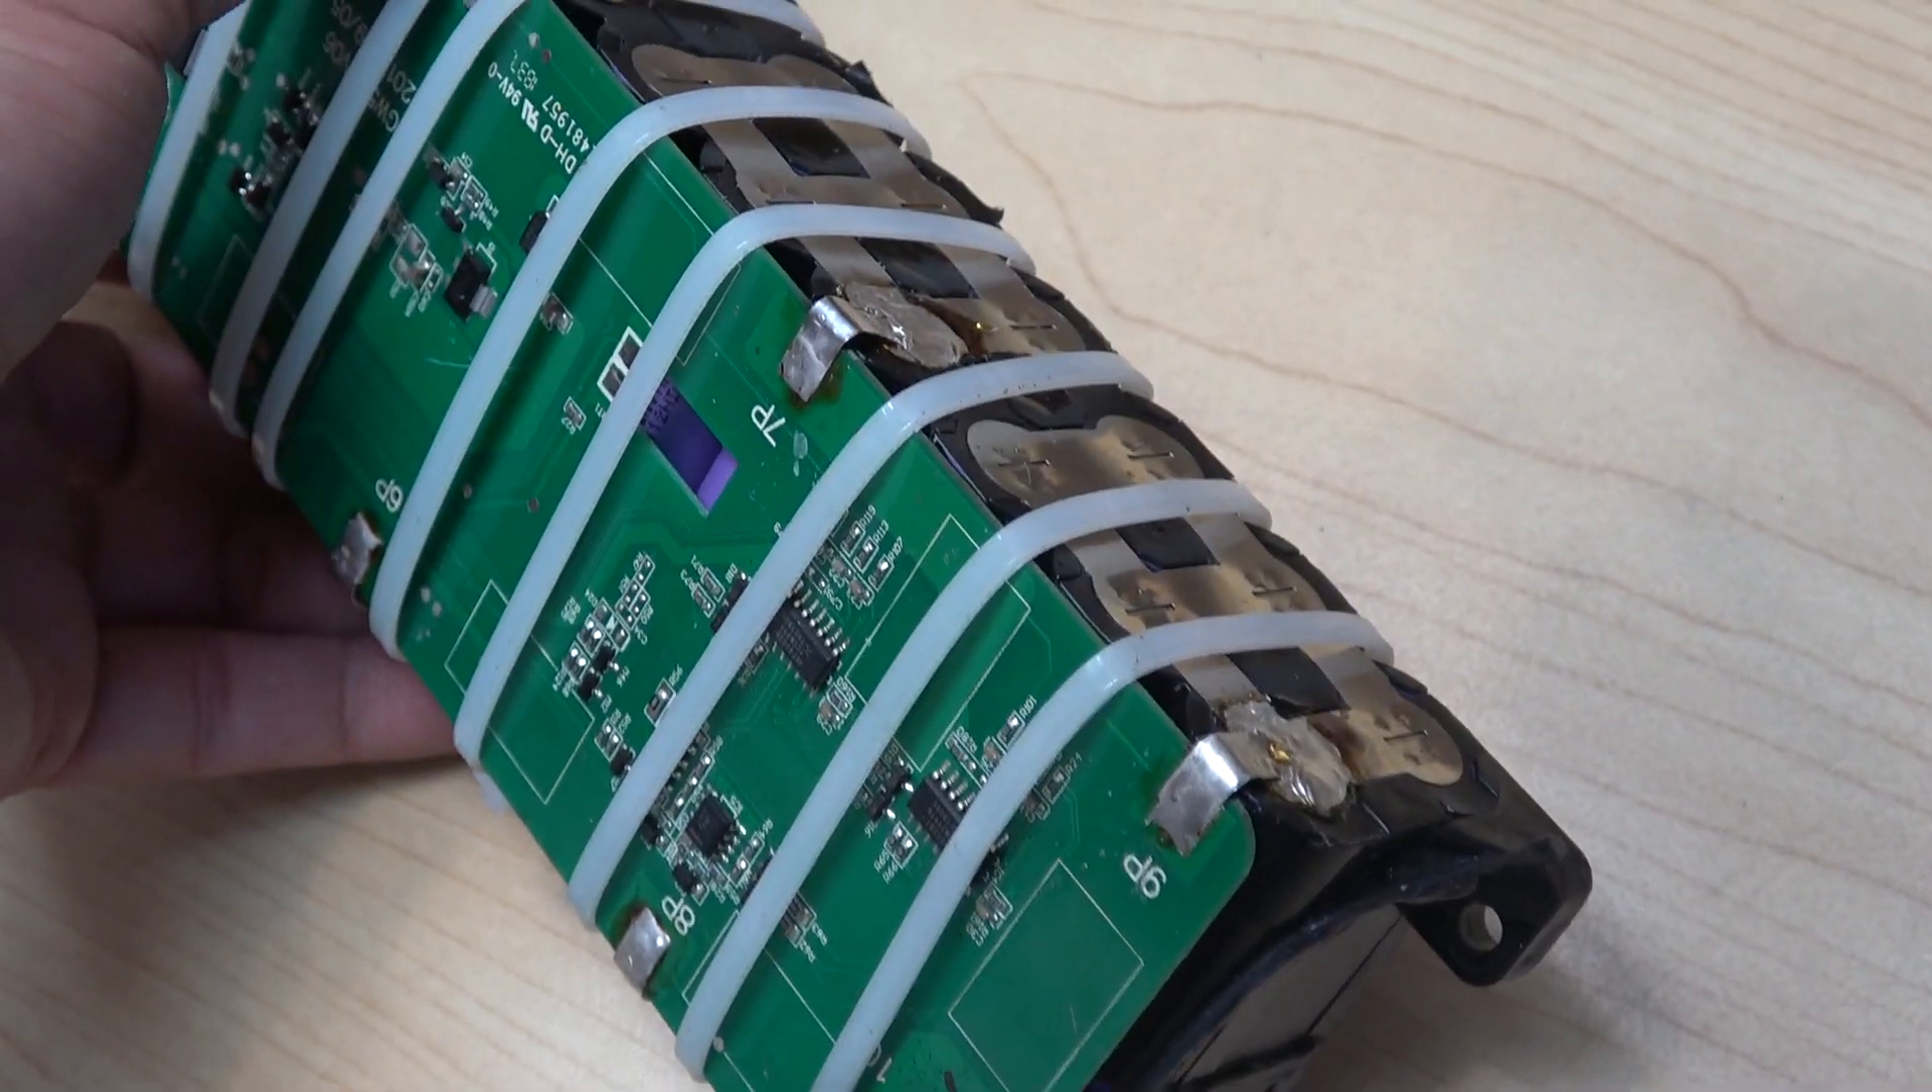I've done soldering of the terminal together. Looks beautiful.